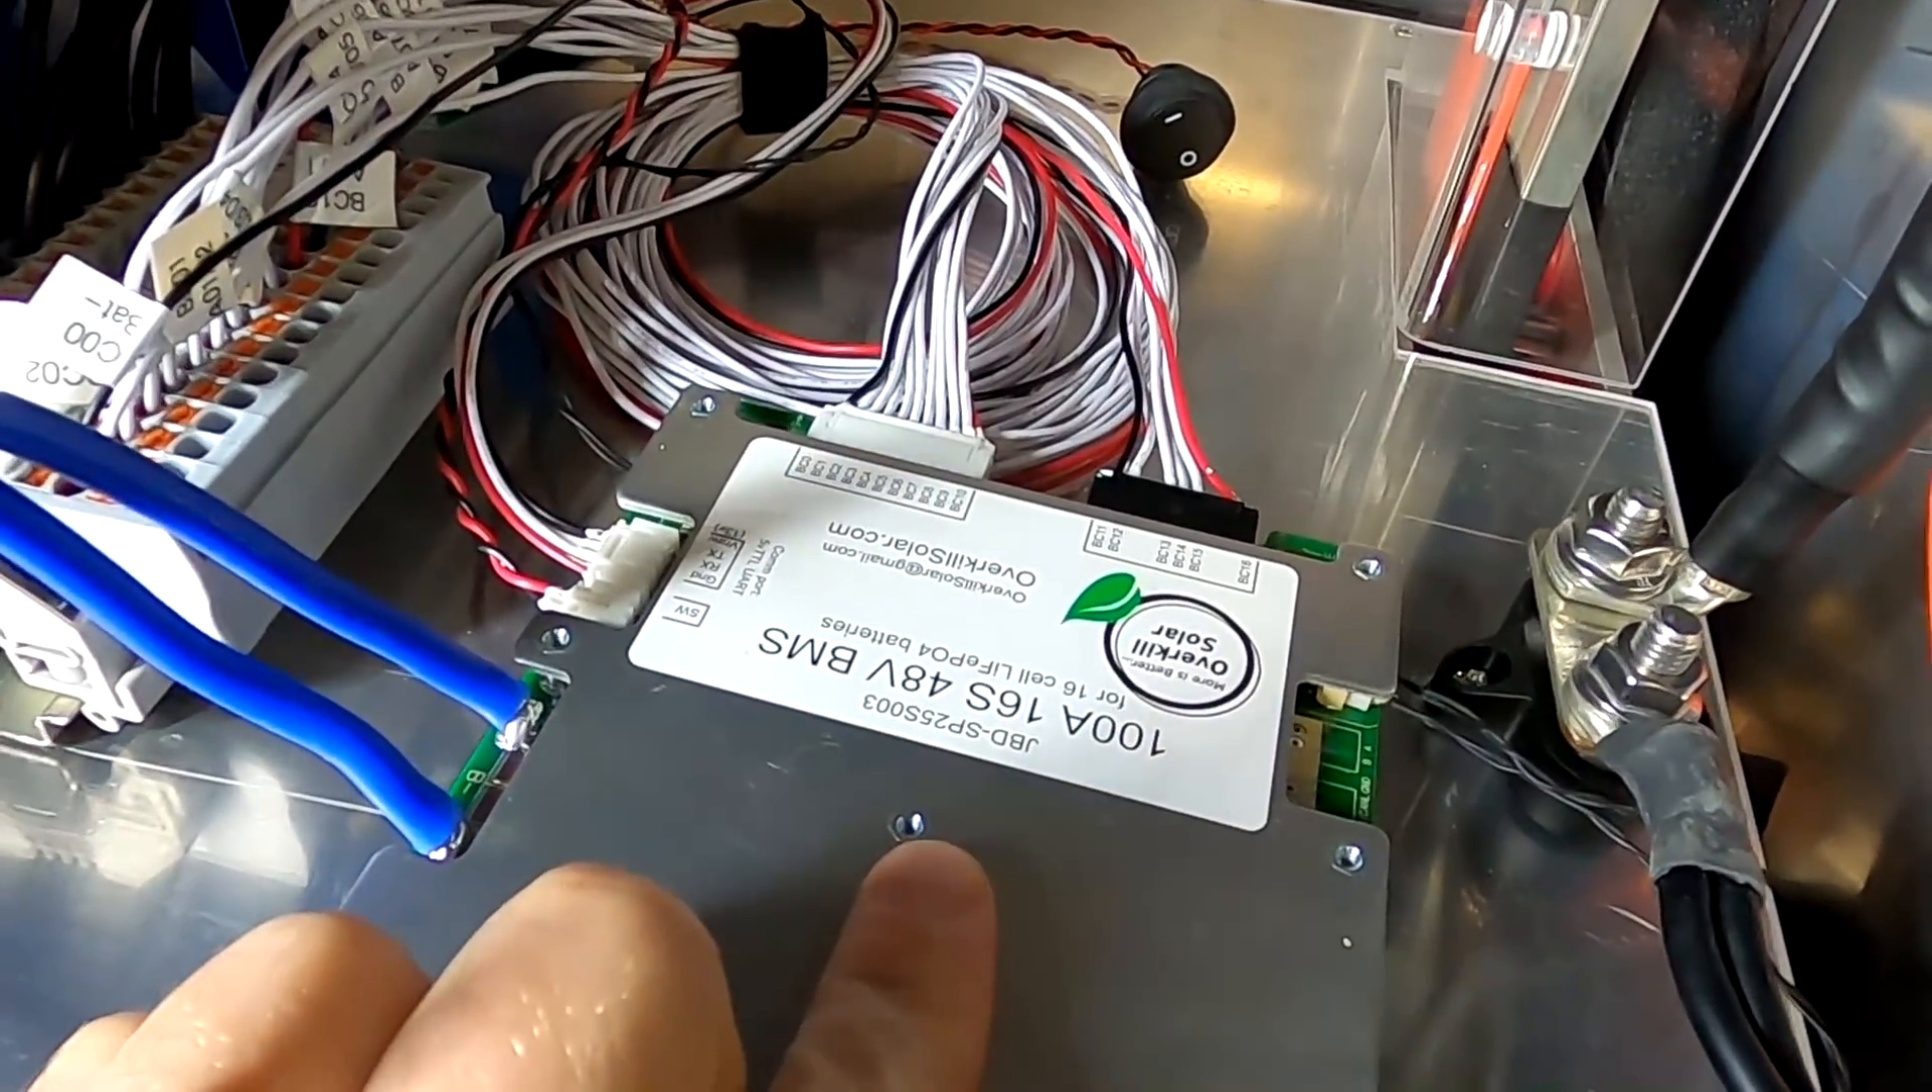I have now installed the overkill solar bms.